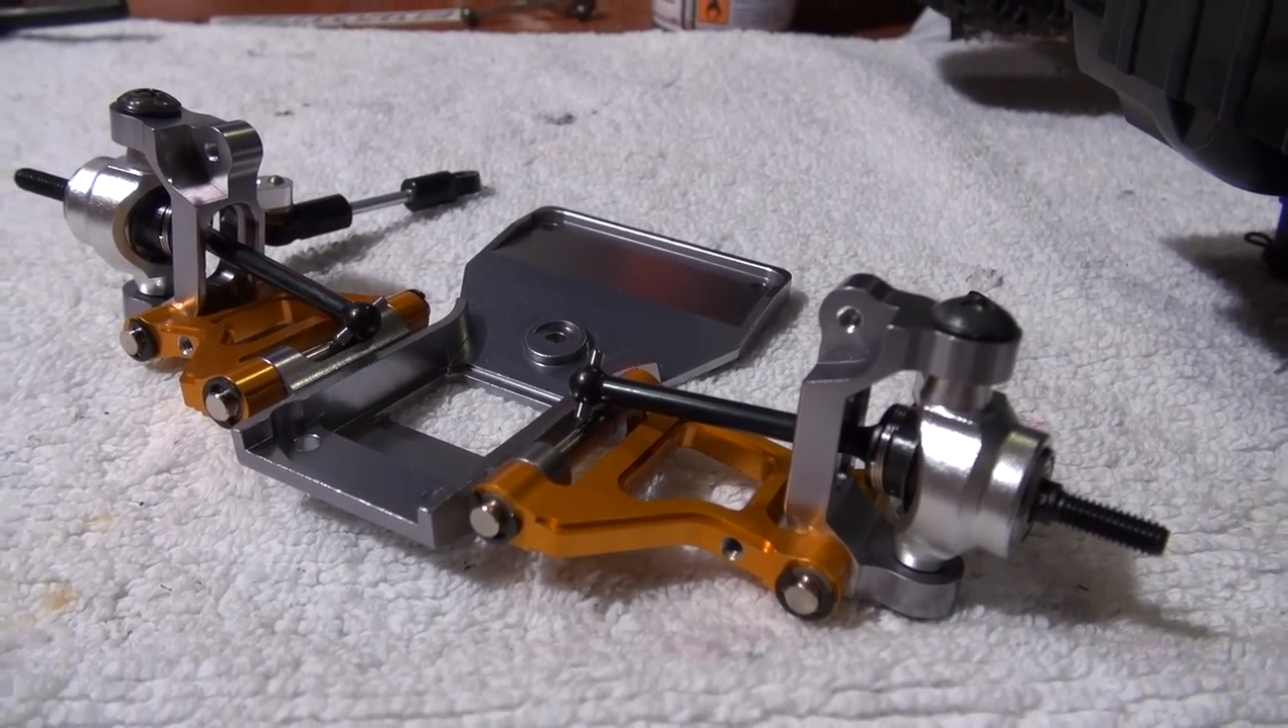Here, you can see the full -assembled front suspension.